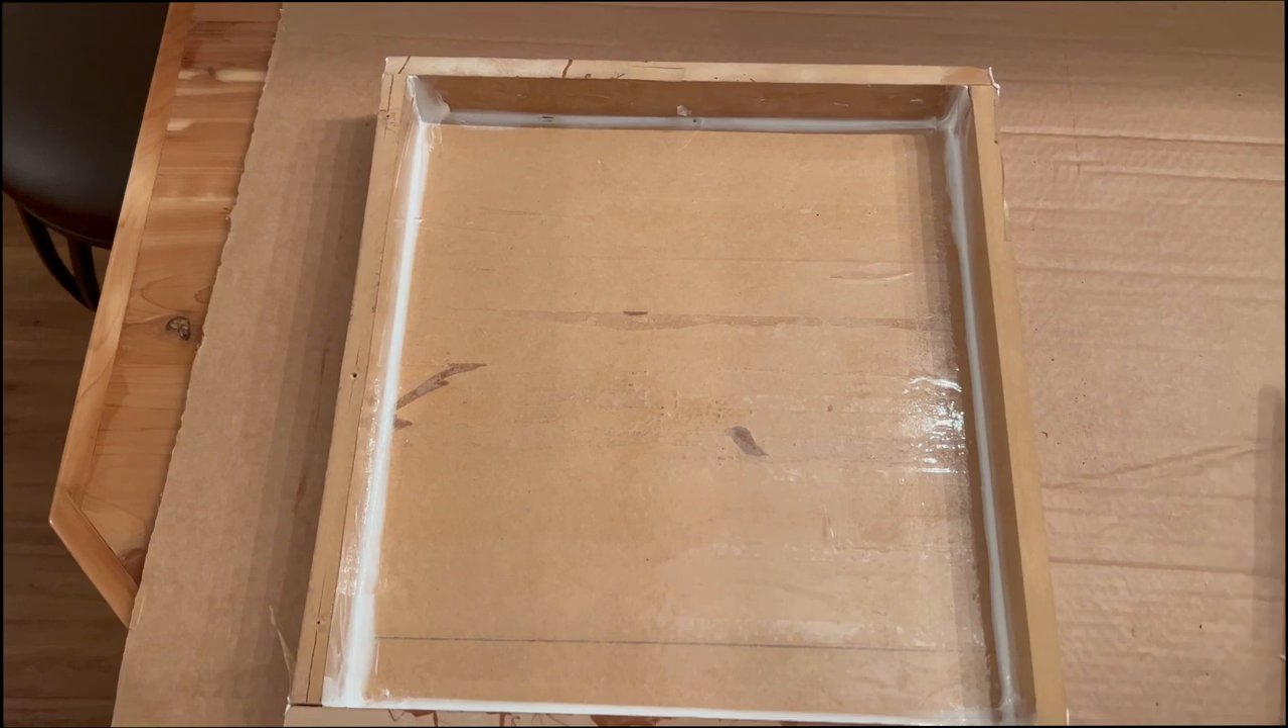The bottom is mdf with masking tape over top of it and then all the edges have been sealed with white silicone caulk.